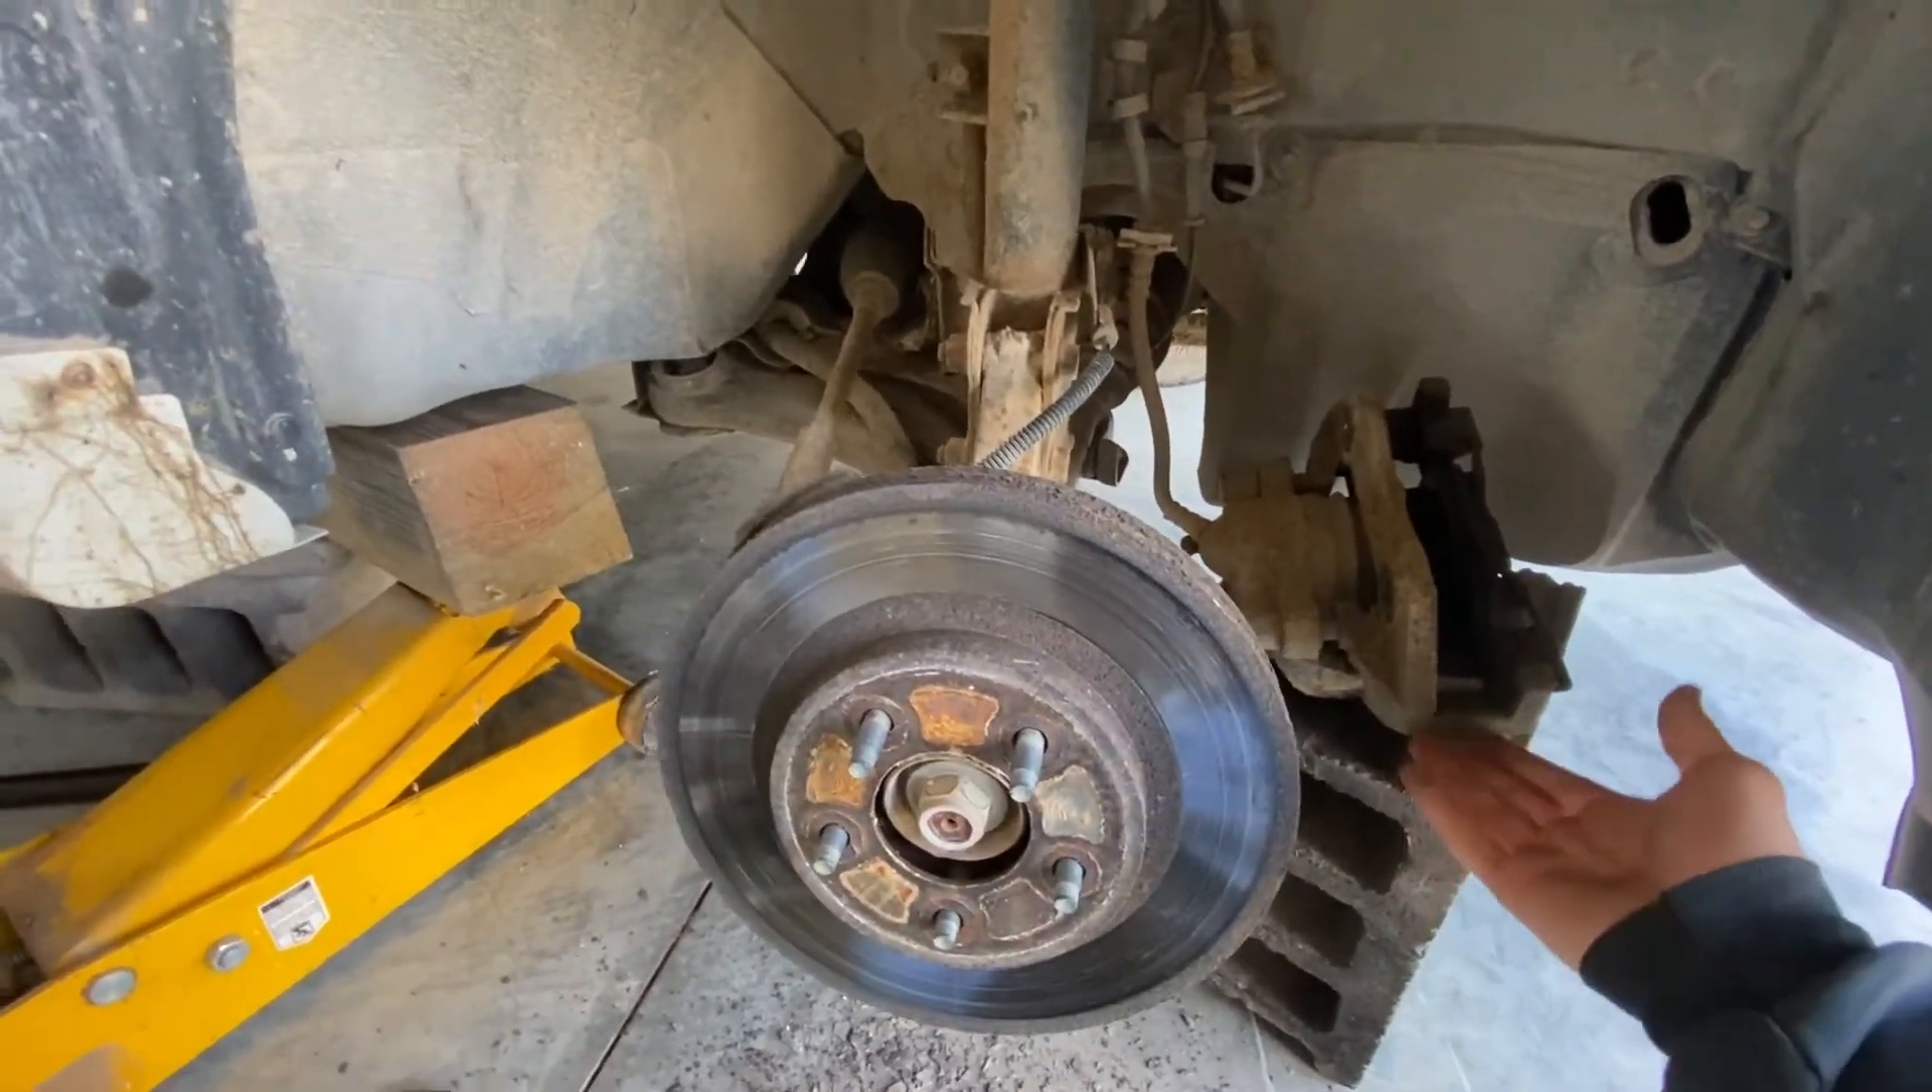So we got our caliper off, setting off to the side here.